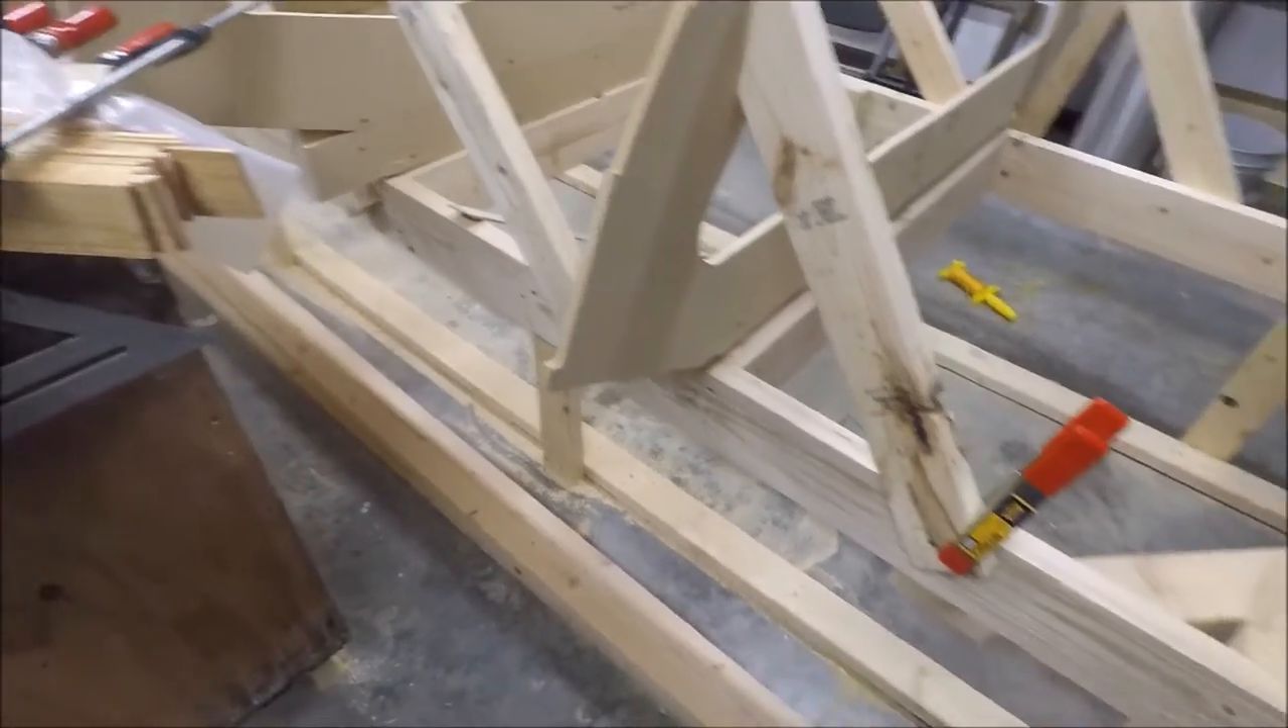First of all, we built this frame for the boat.